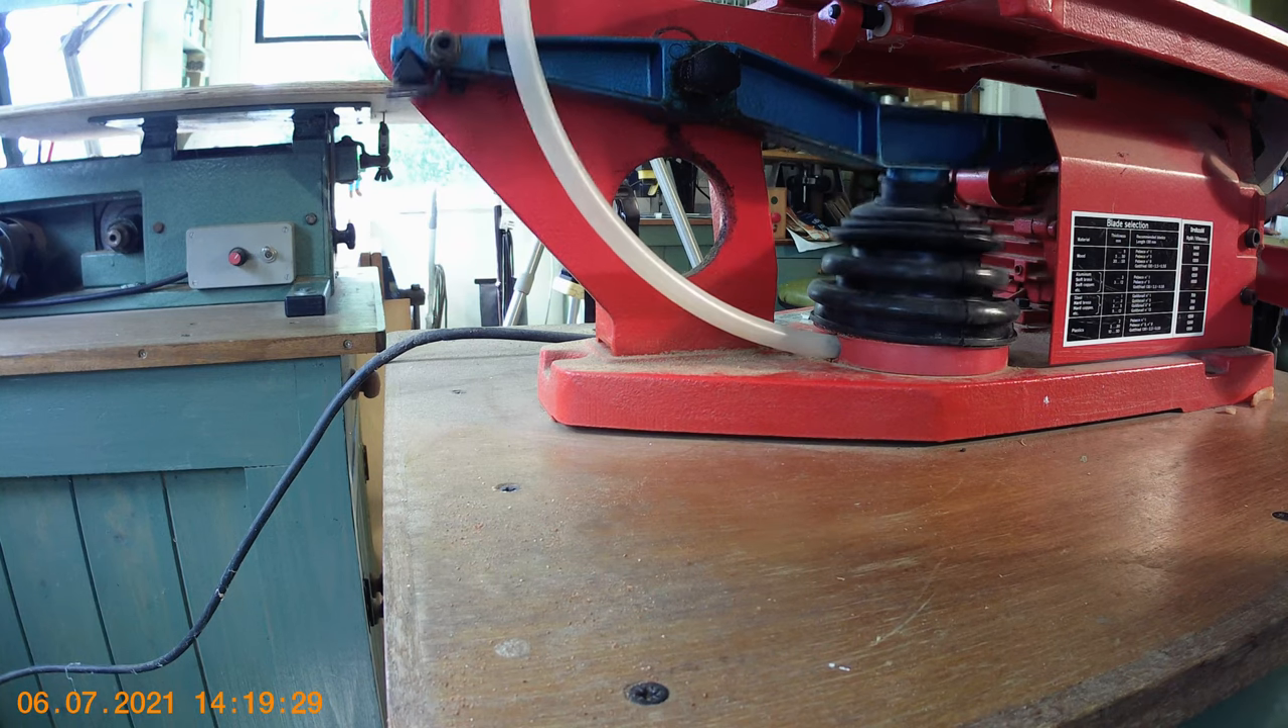That's the bellows fitted in place.